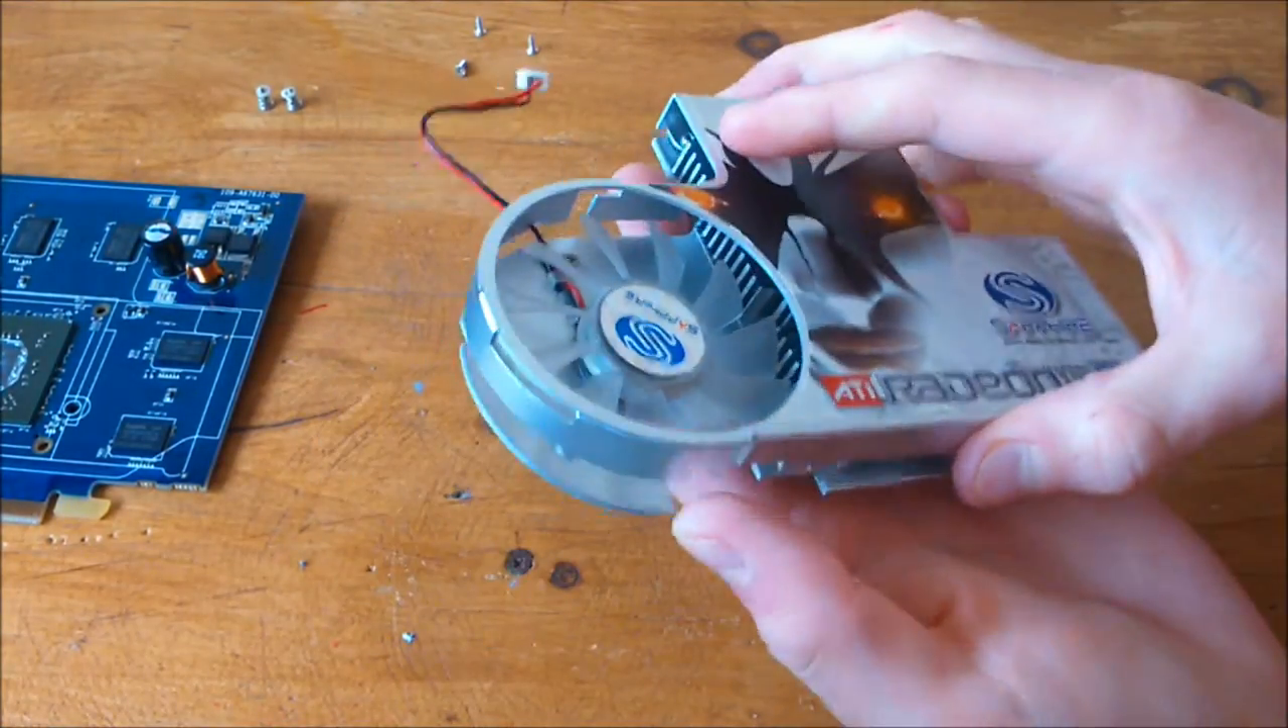There's the fan now reinstalled to the main of the heat sink well this is a heat sink to the heat sink sink whereas this is just the heat sink housing.